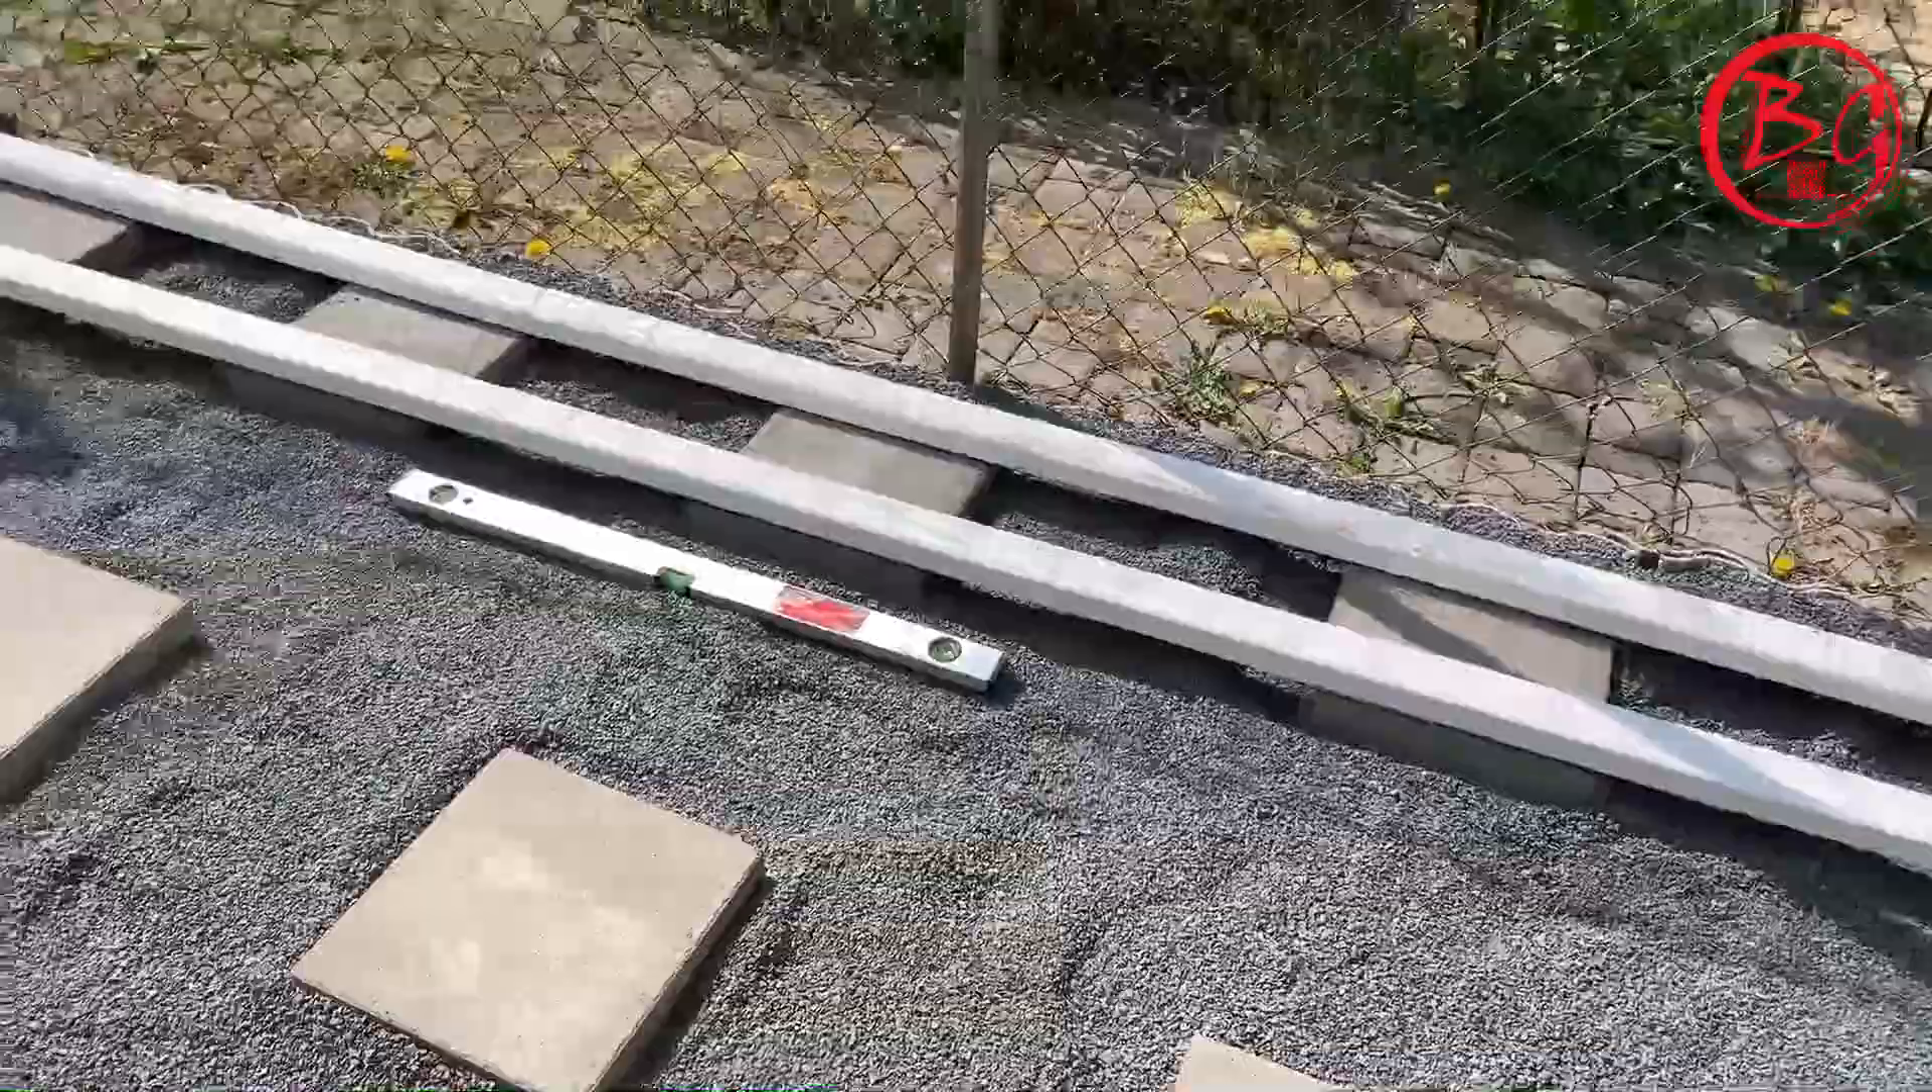Die Gehwegsplatten sind auch schon grob hingelegt und werden noch mit Gefälle ausgerichtet.